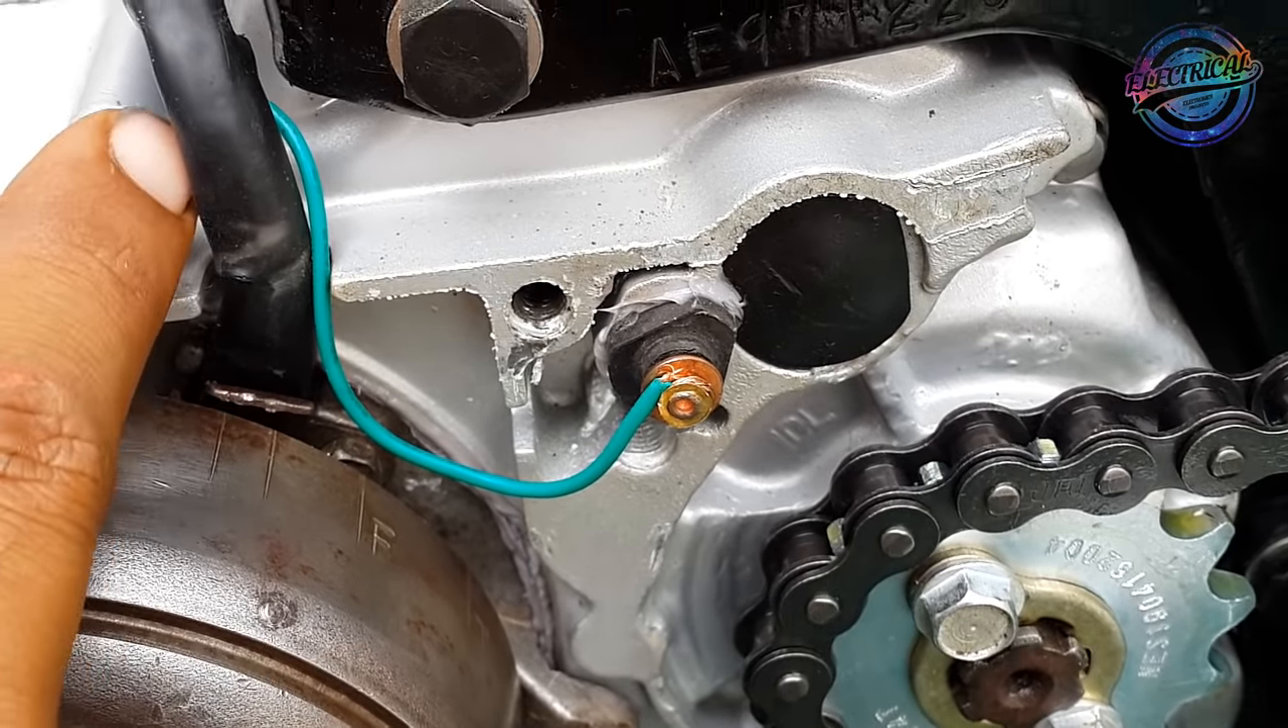جو نیوٹرل کی وائر آ رہی ہے وہاں سے اس کو میں نے یہاں کنیکٹ کر دیا ہے۔